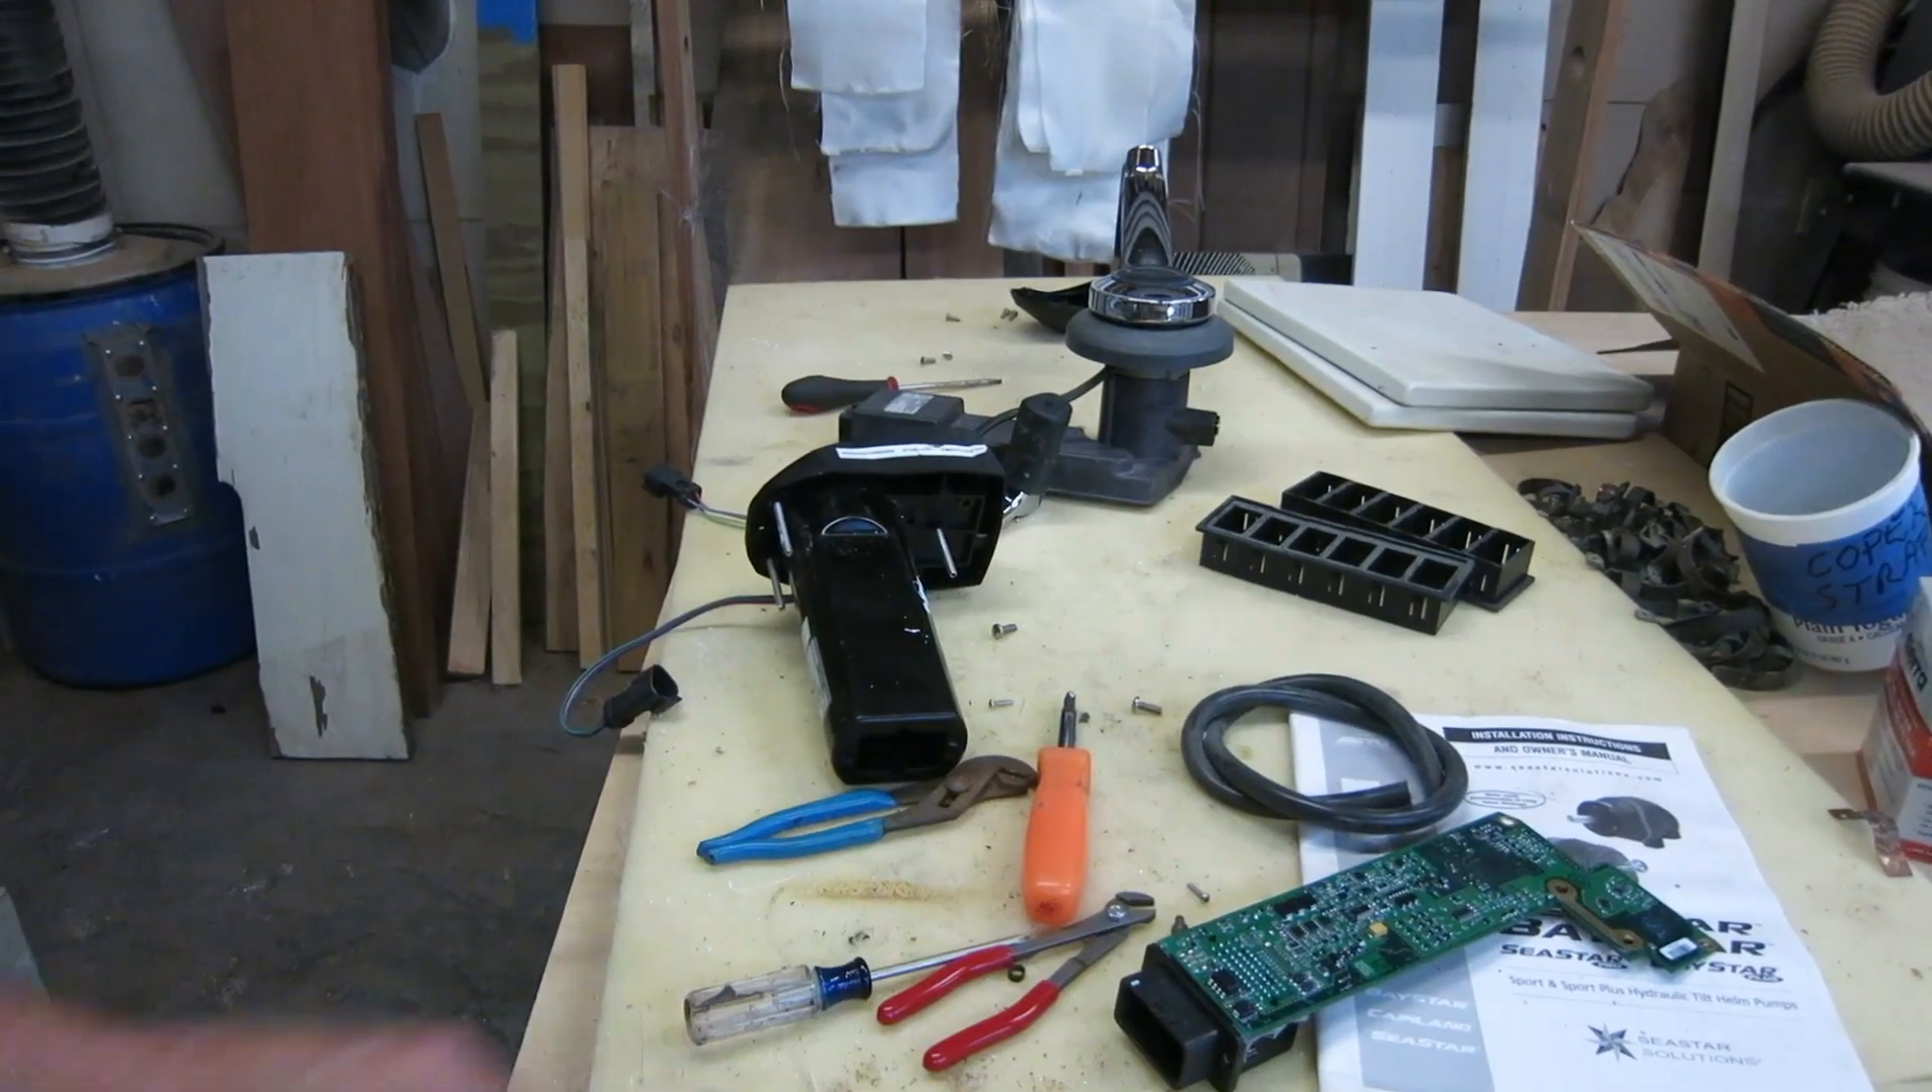I did it! I got the motherboard out.